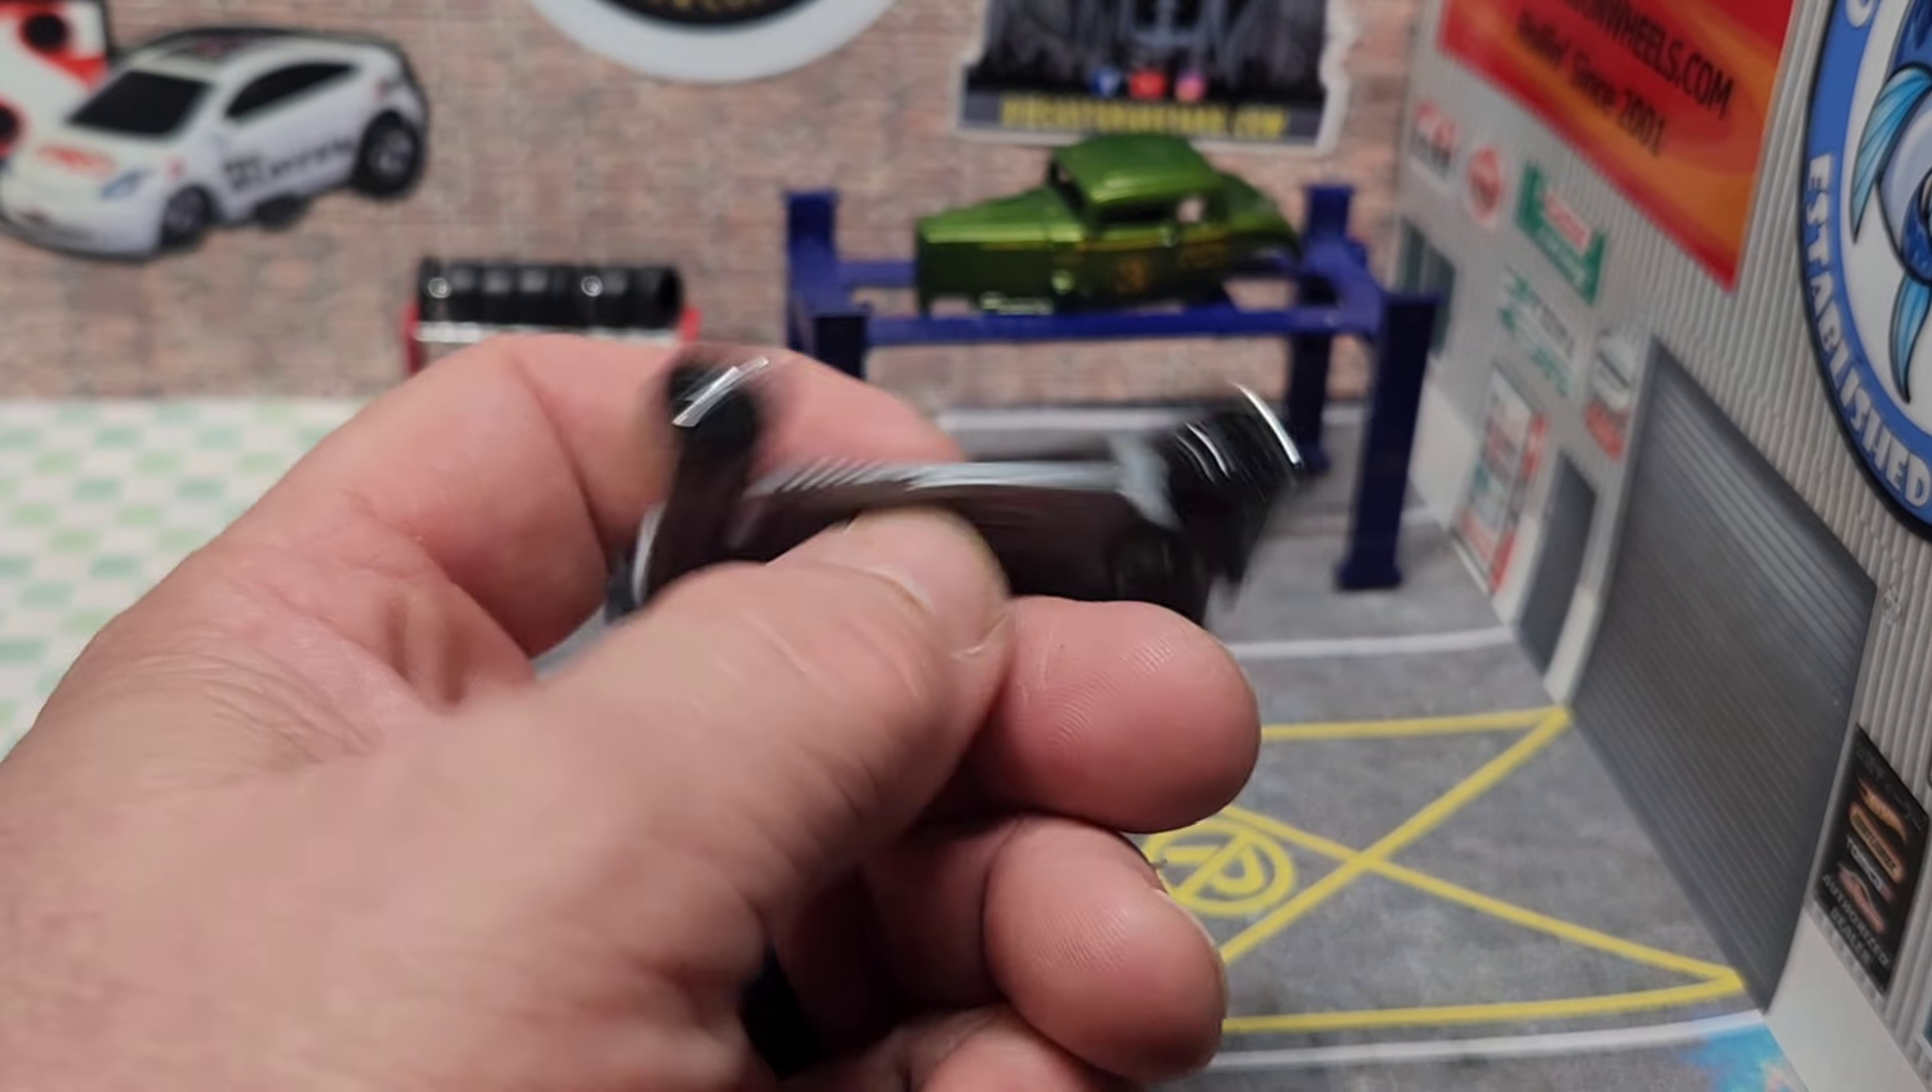I just haven't taken the wheels off.